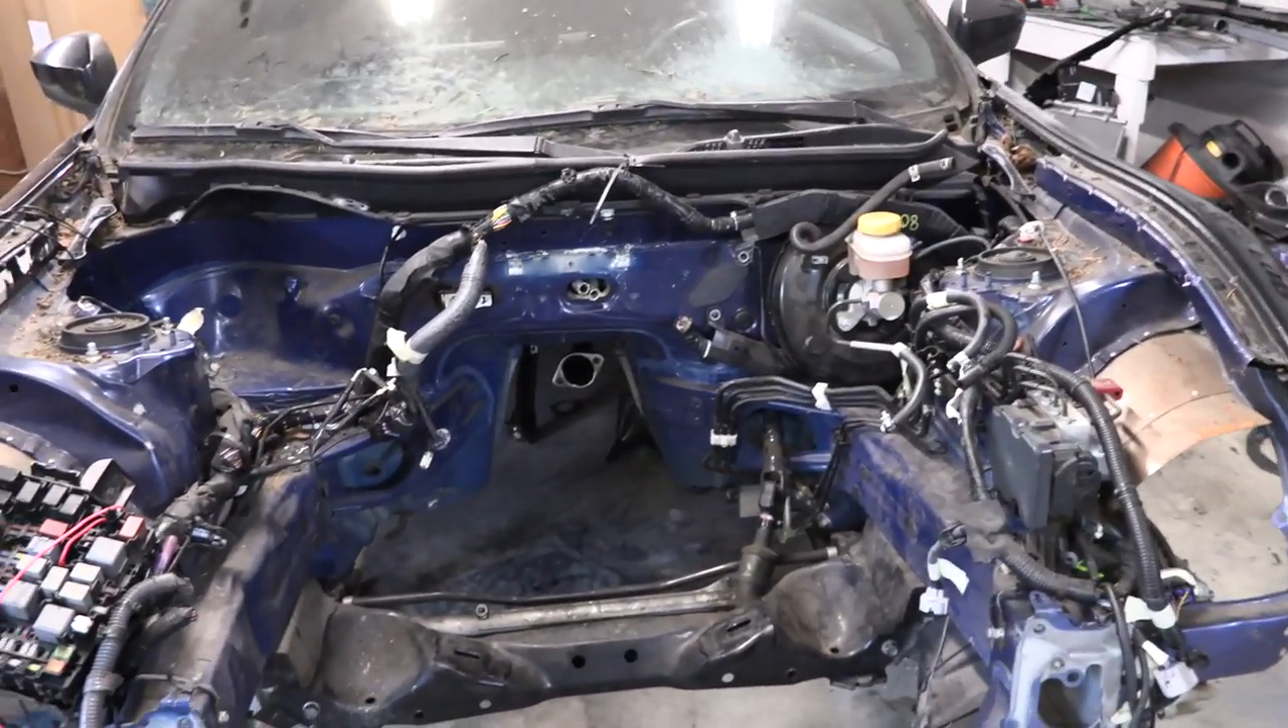So, uh, we got the engine out. That went smoothly.